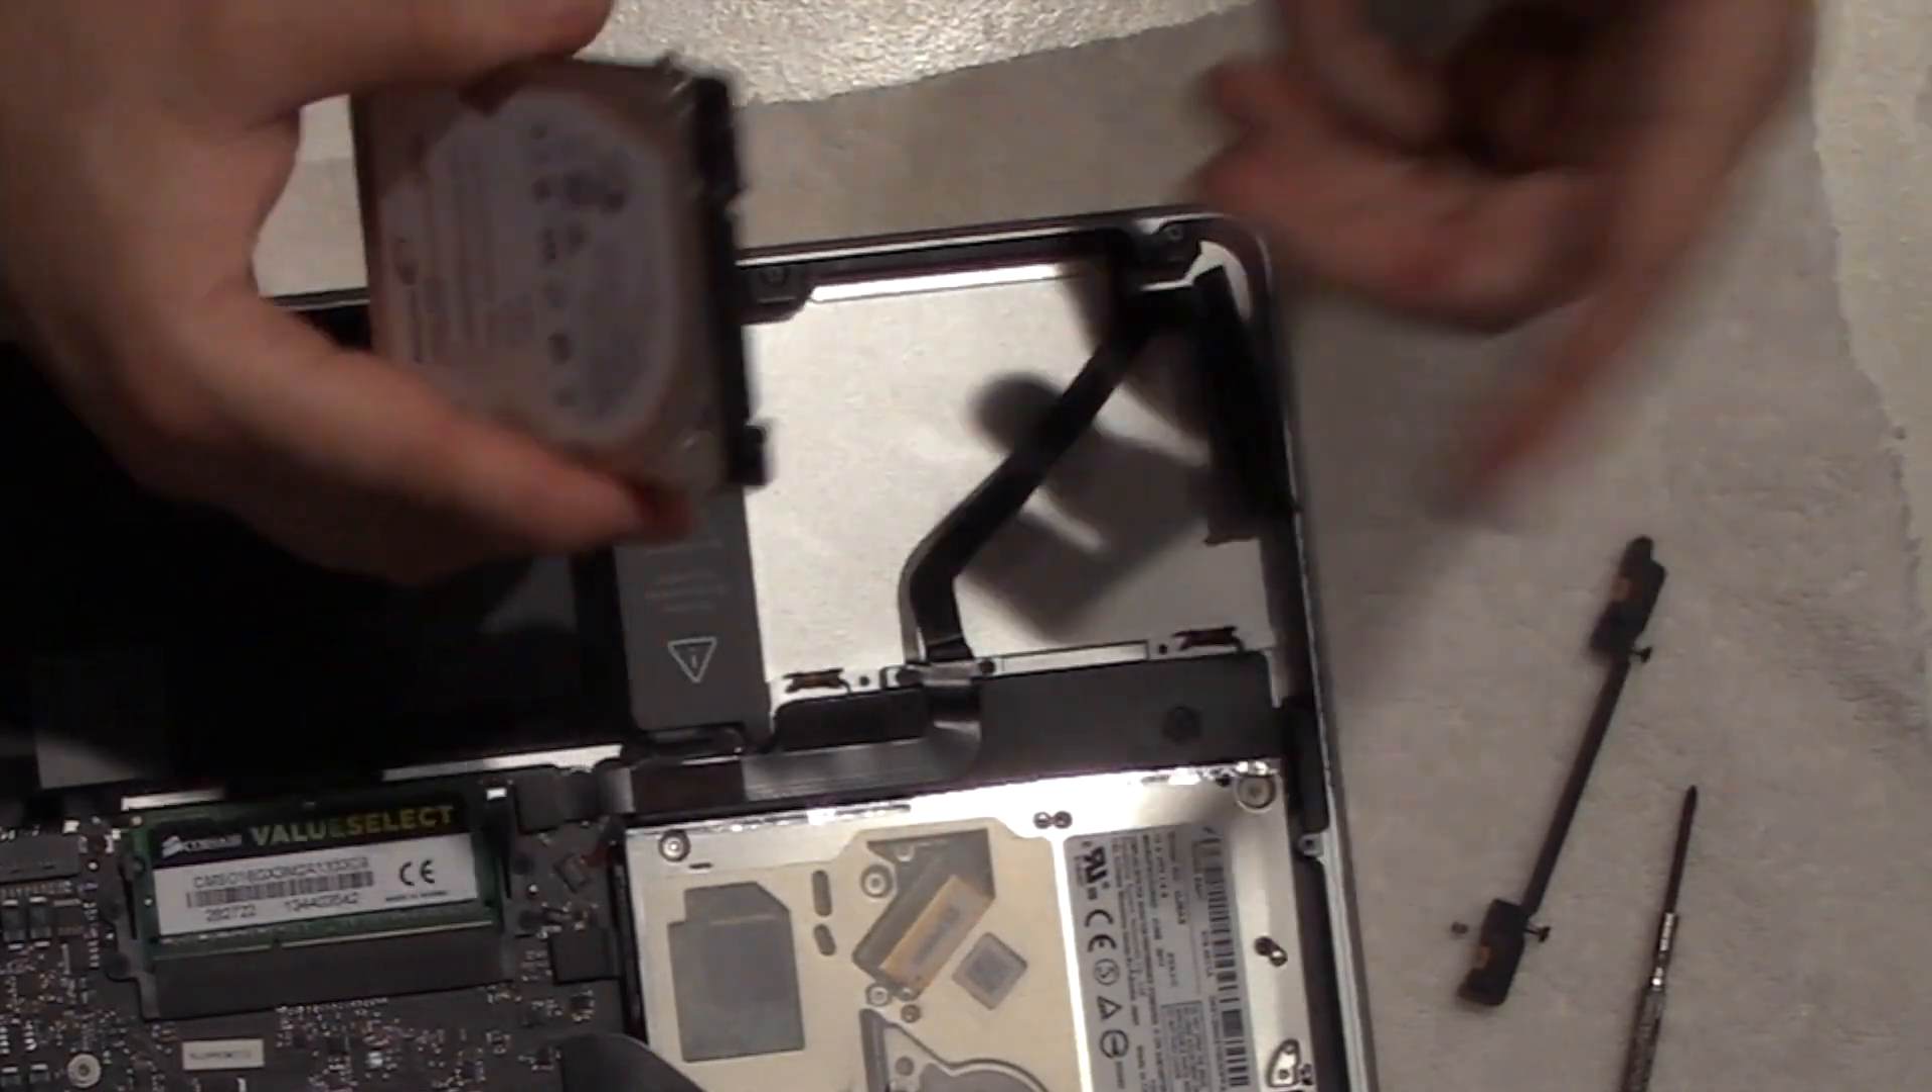Boom, your hard drive is out.